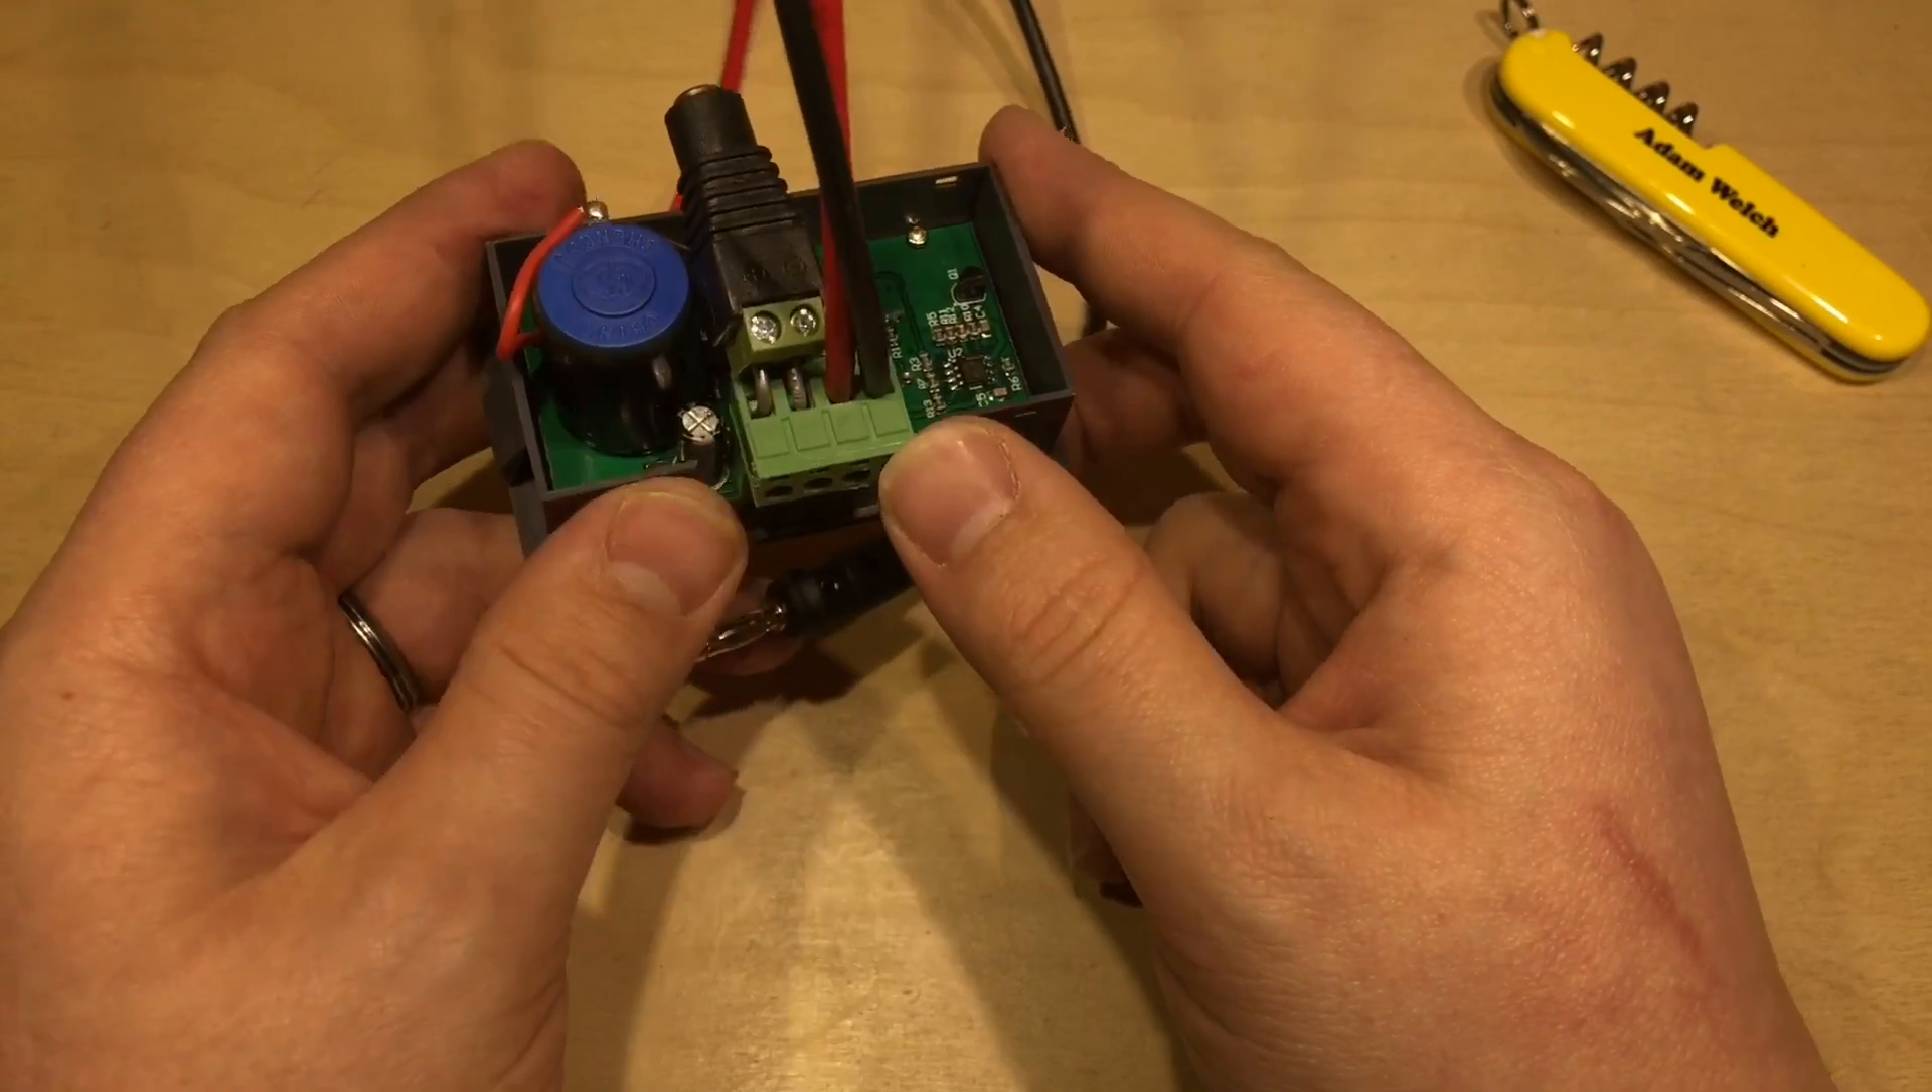I've added some cables to the power connector here this red and black one on the output.